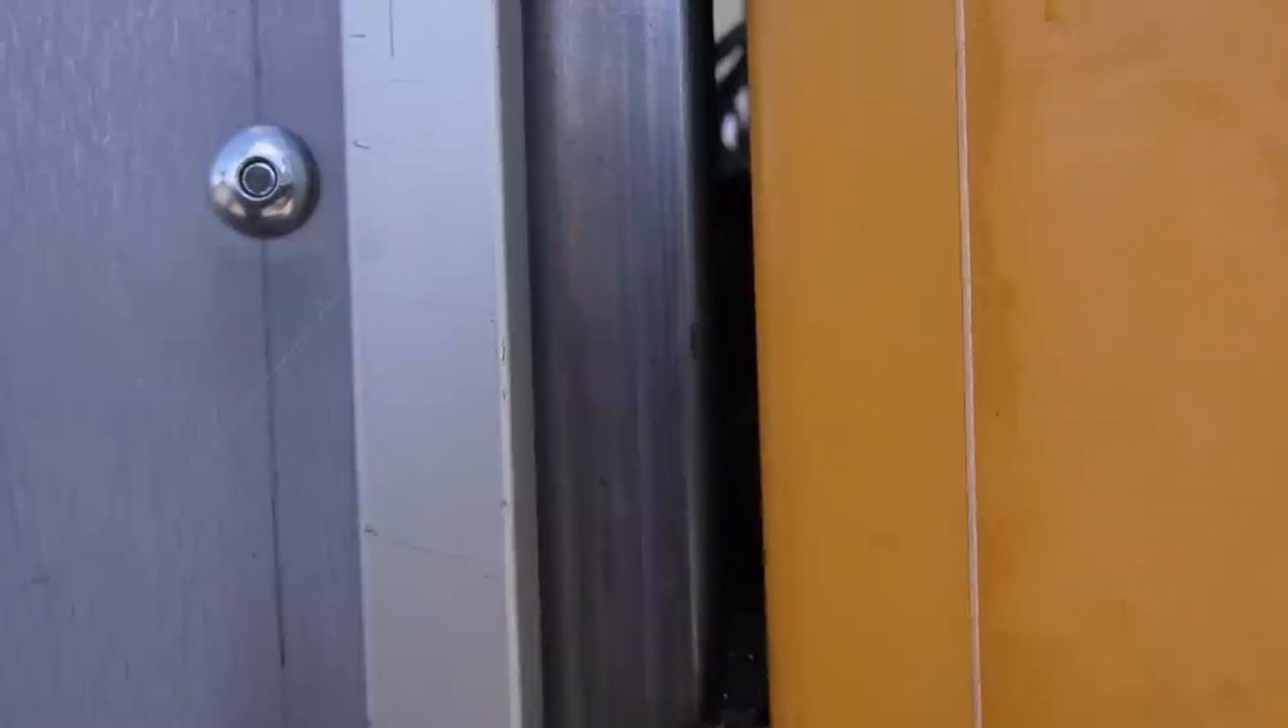There's a gap you can see daylight through.